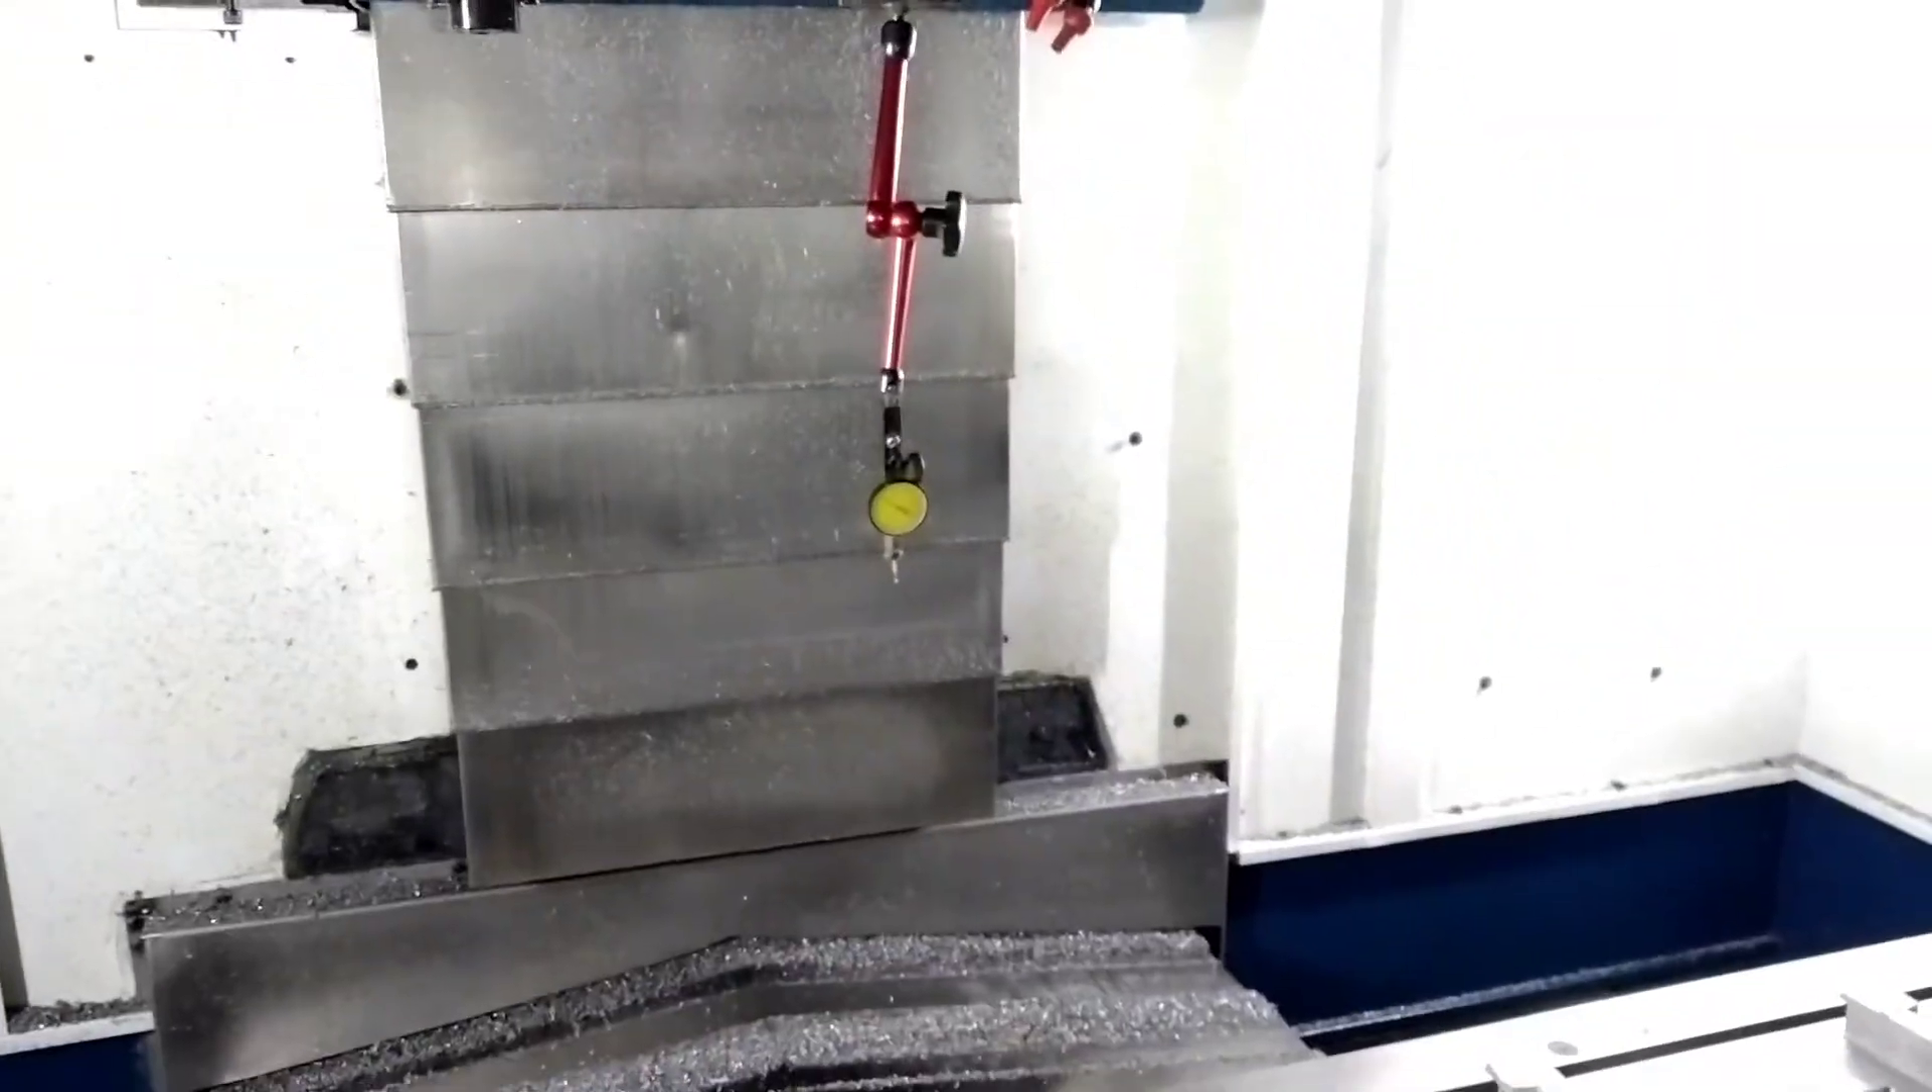یہ اپنے ڈائل انڈکیٹر اوپر لگا دیا۔